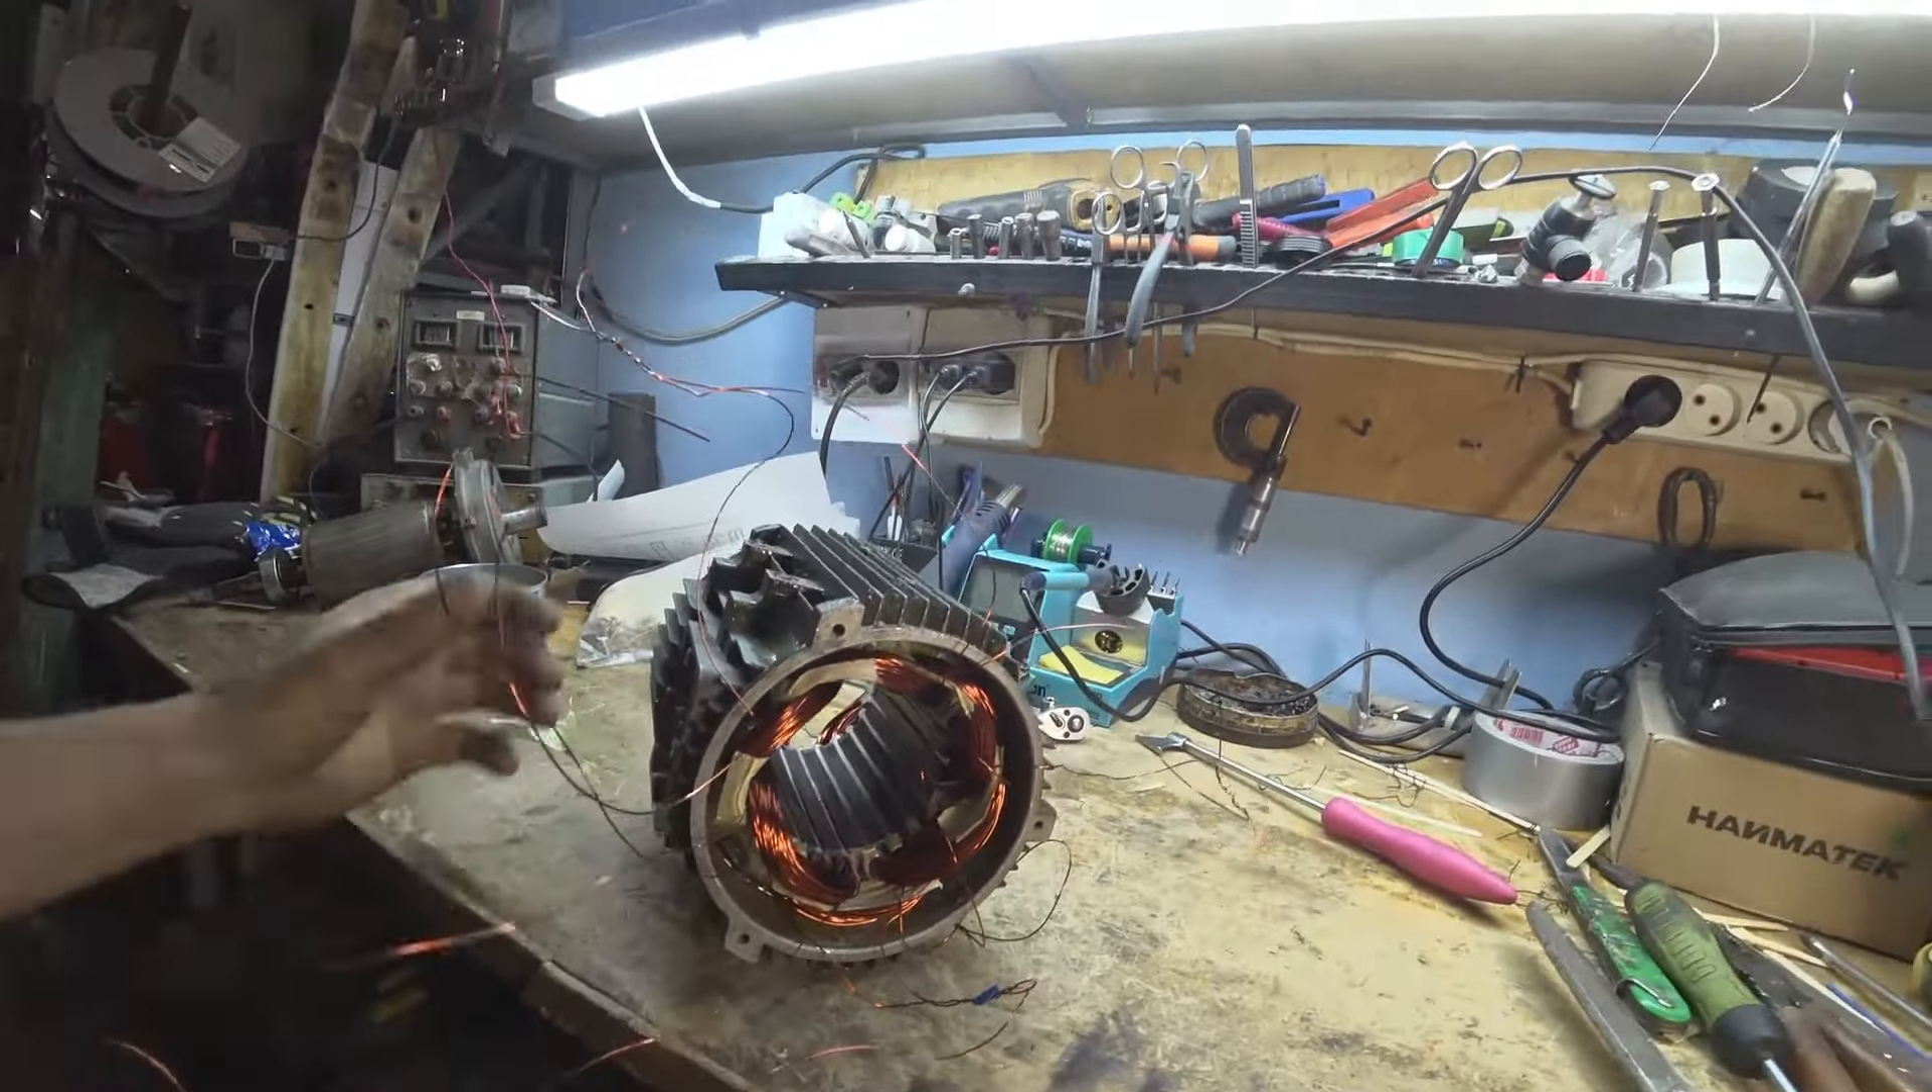Все обмотки на месте осталось это все скоммутировать увязать.